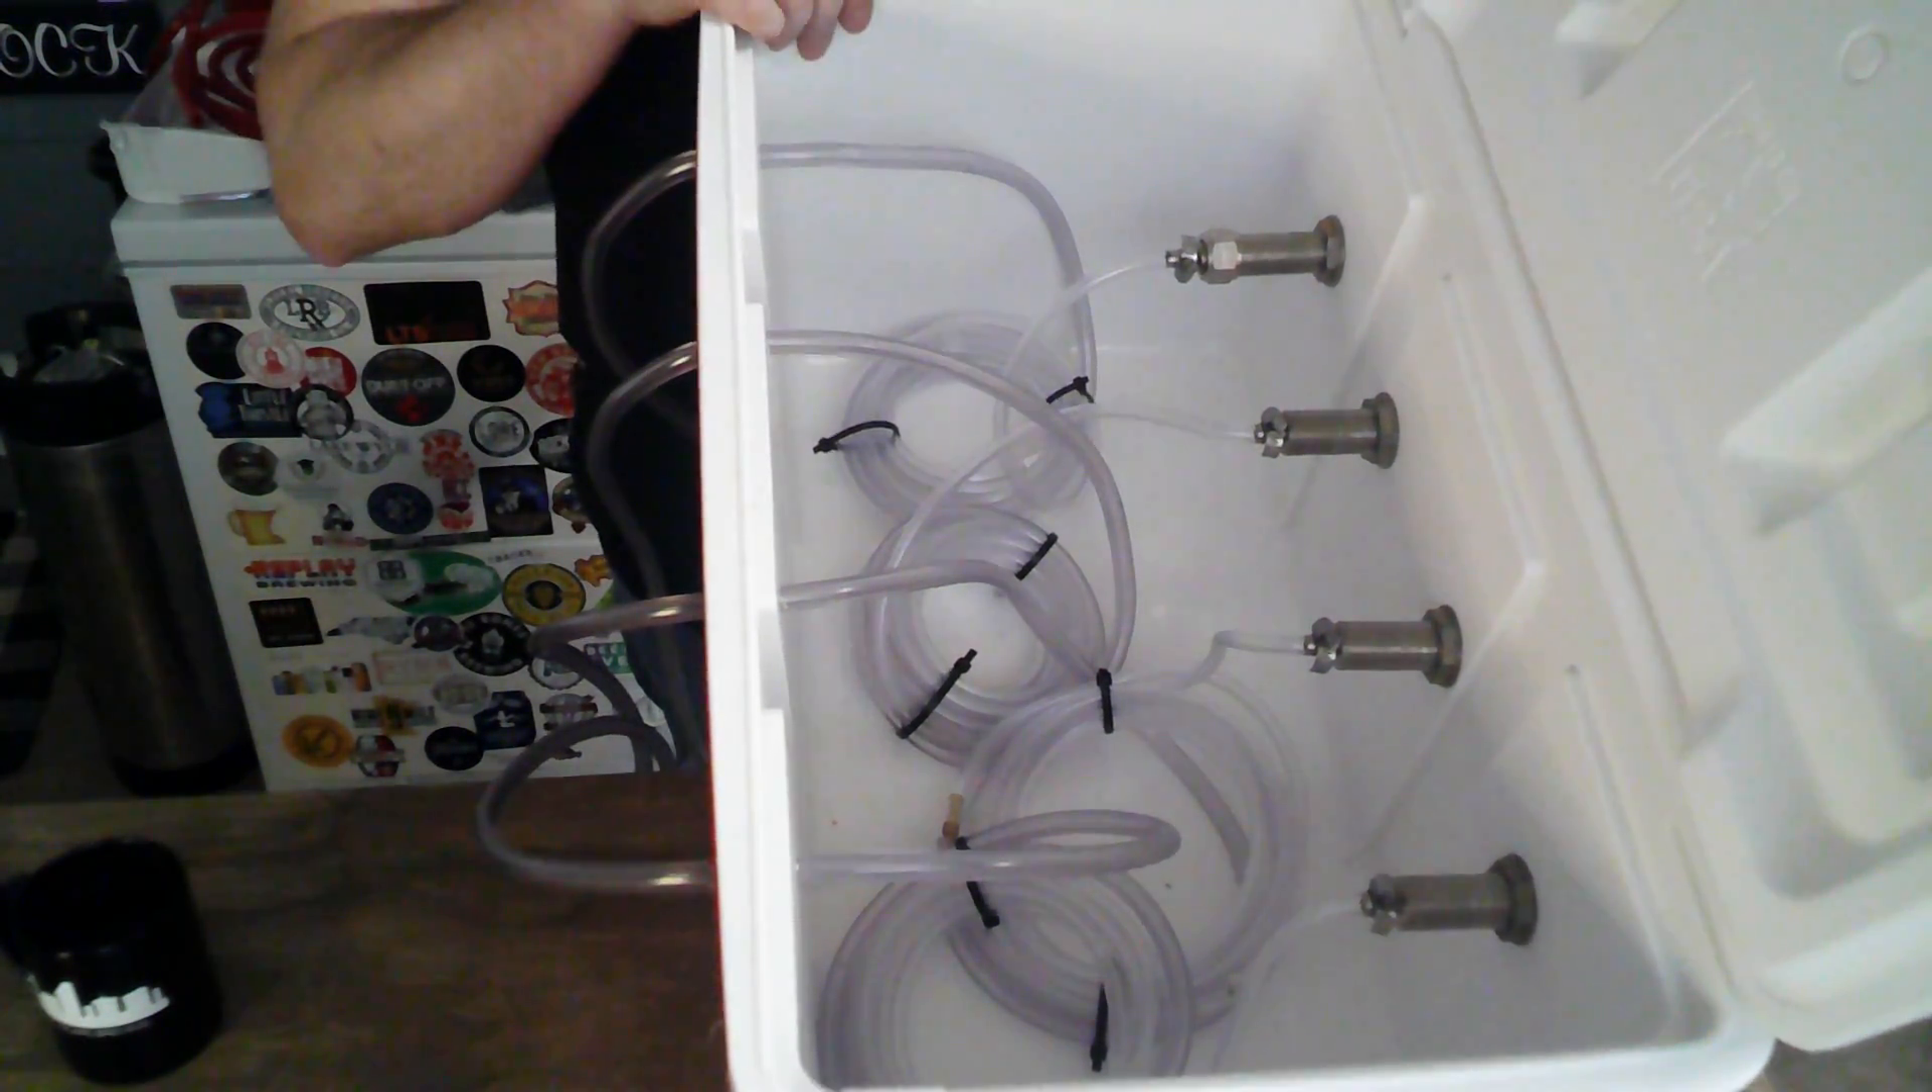So we have all of our coils in here. We have them all hooked up to our shanks. We've all run them out the back.